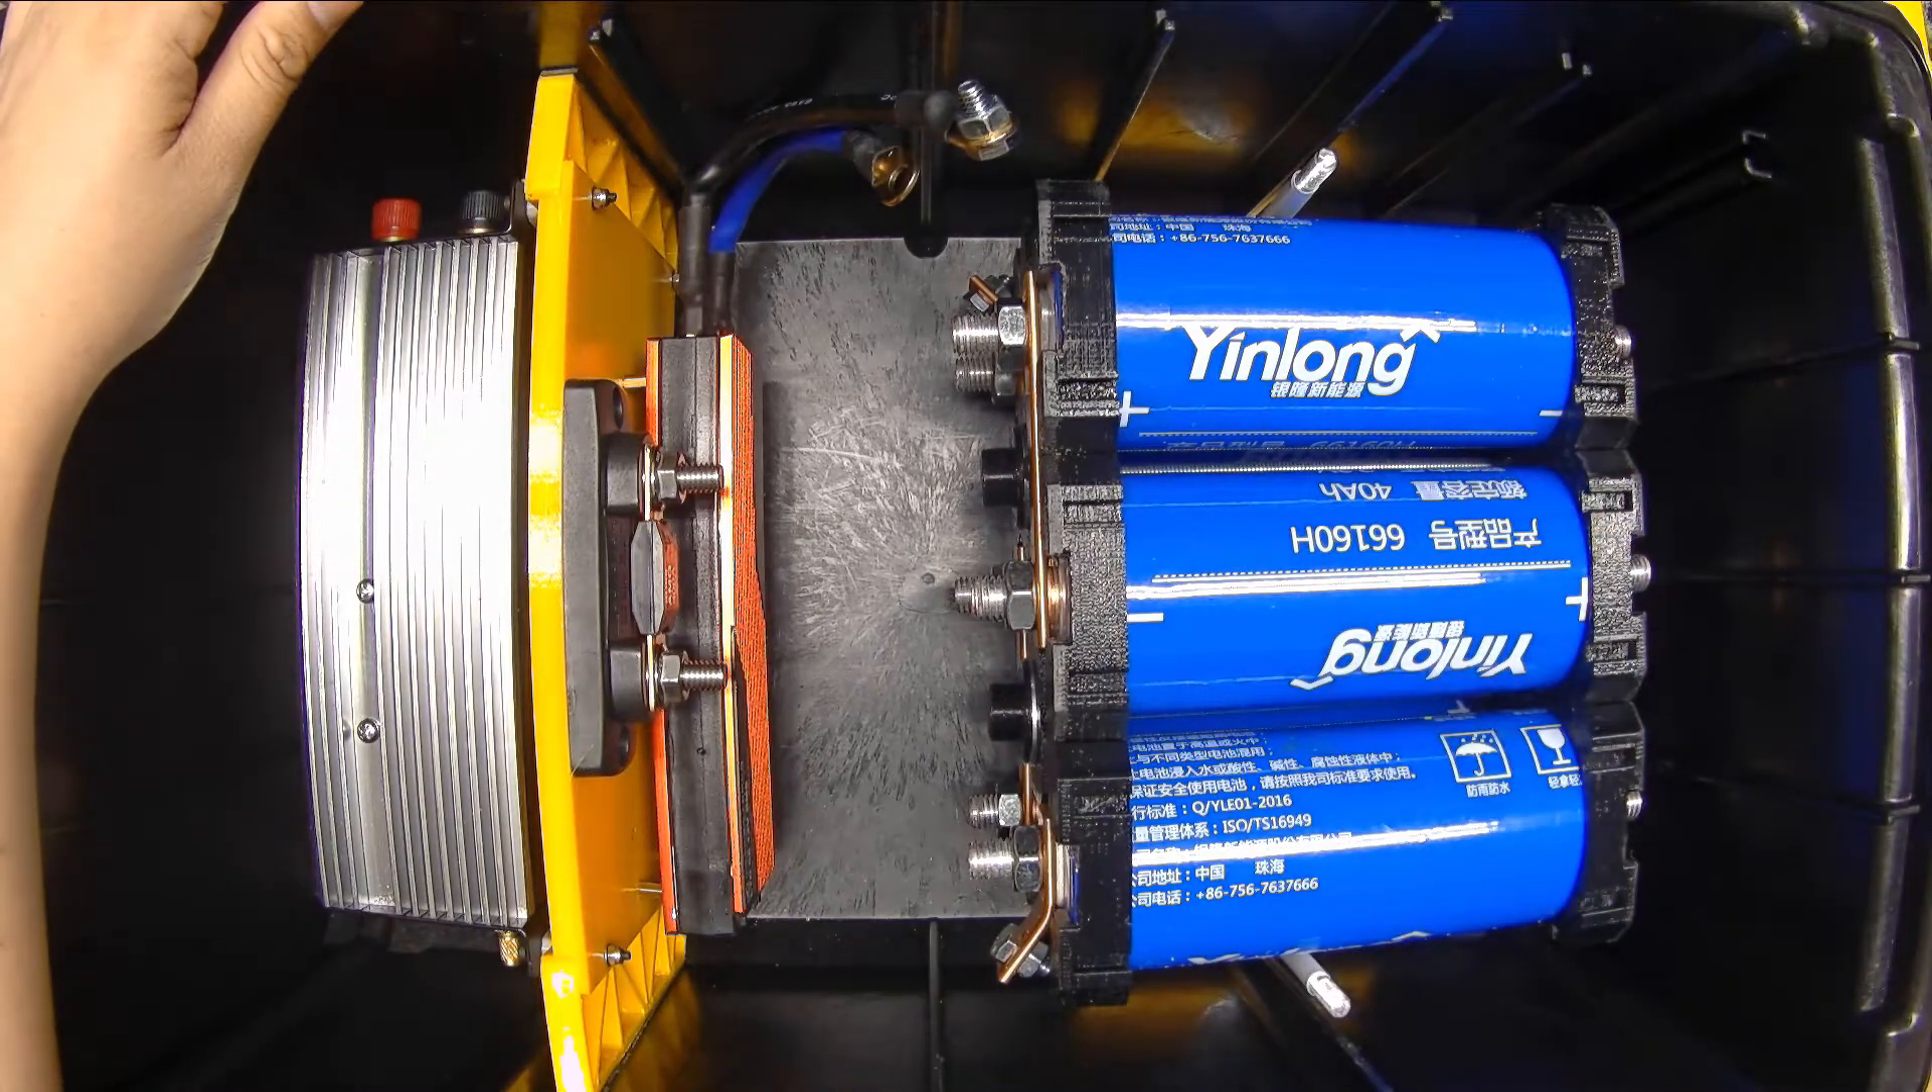So I have this box, and I've gone ahead and mounted in the battery.